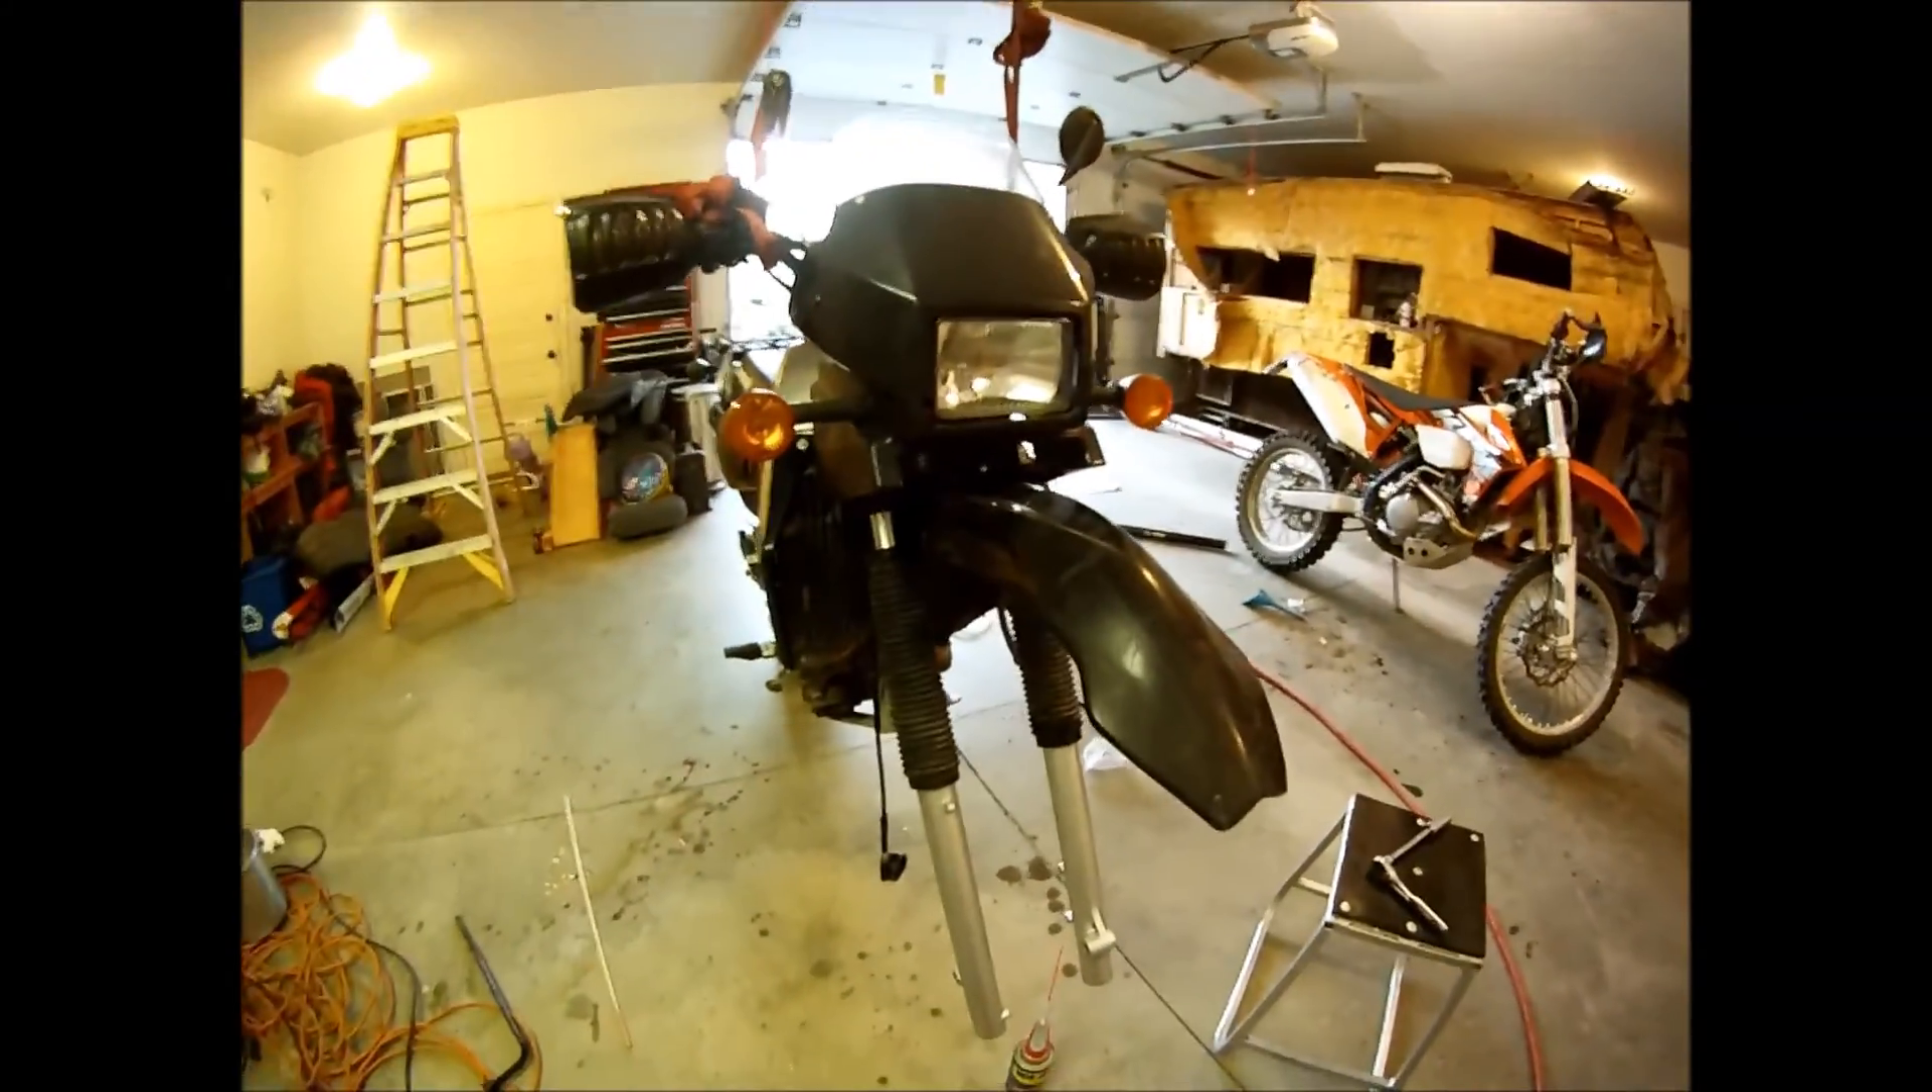Two reassembled forks ready to go. Okay, so I got the forks back on.